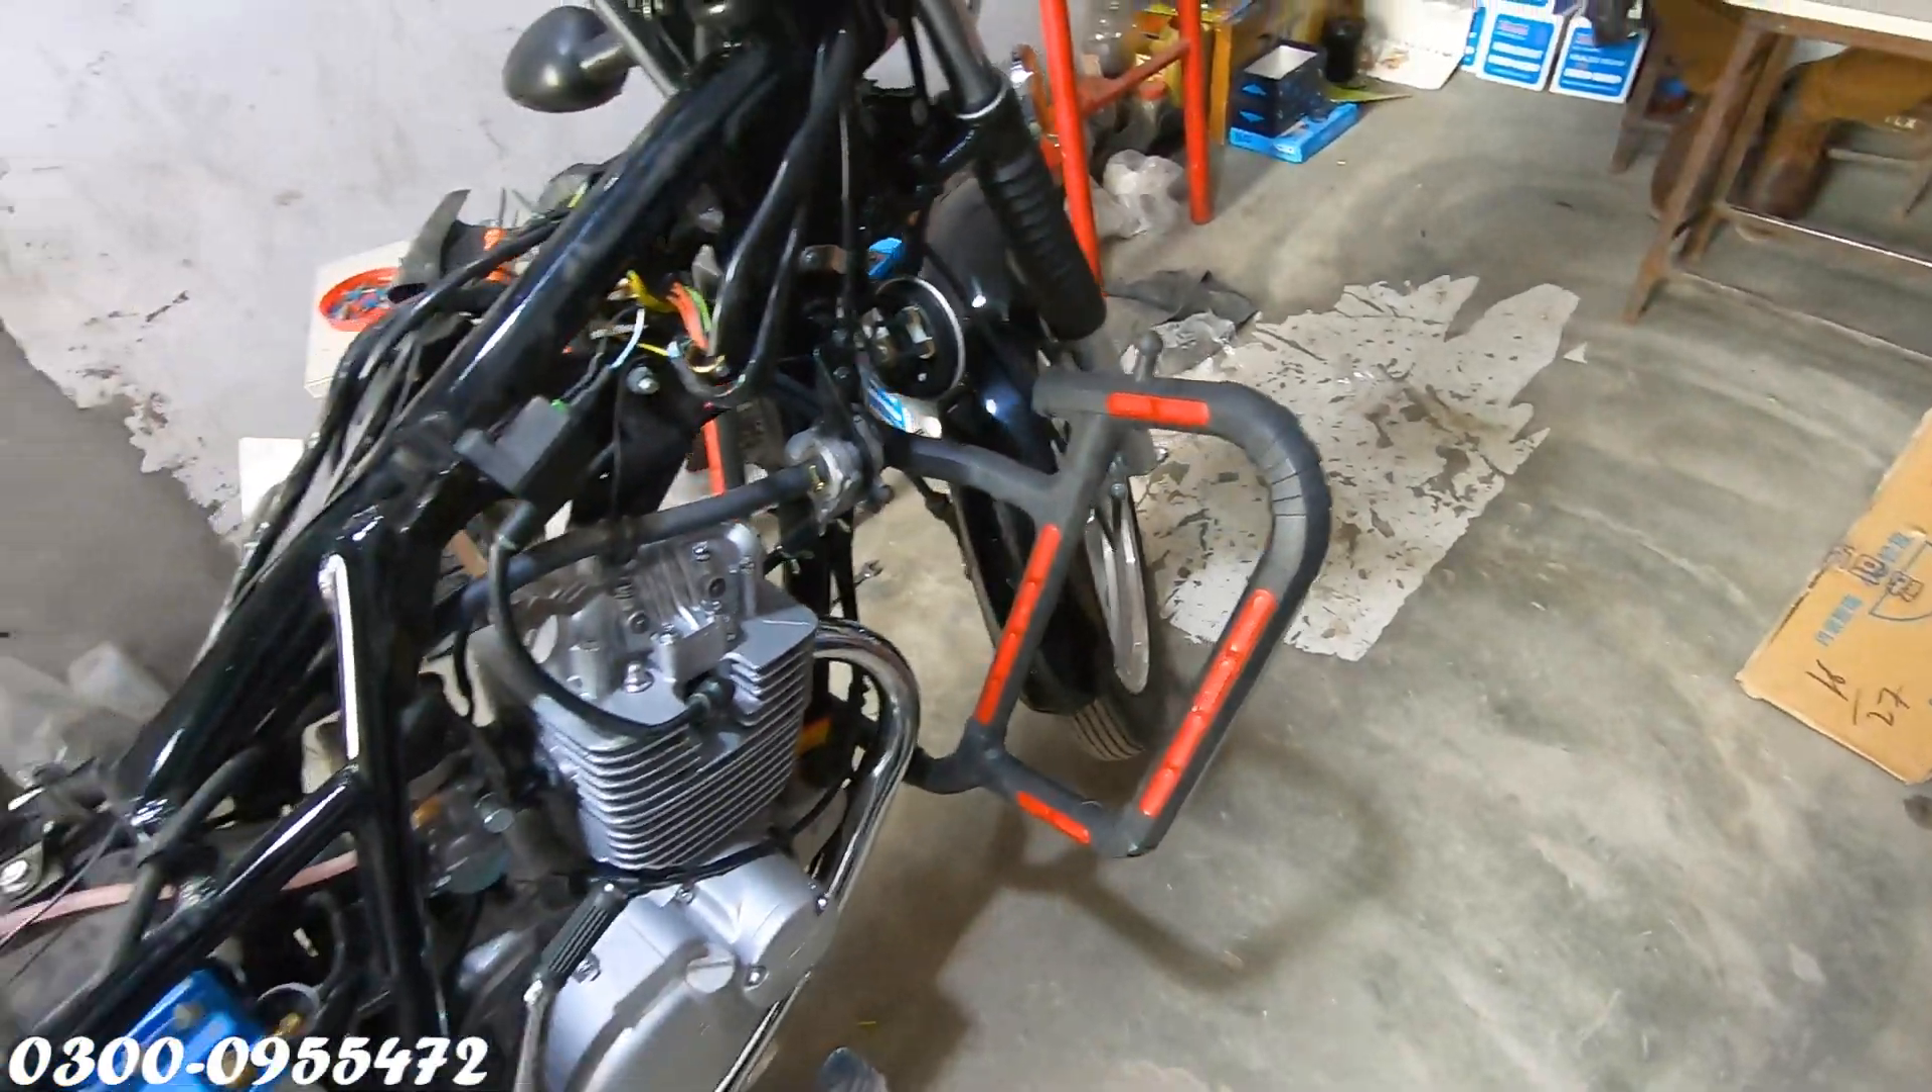کریش گارڈ بھی اس بائیک کو لگا دیا ہے۔